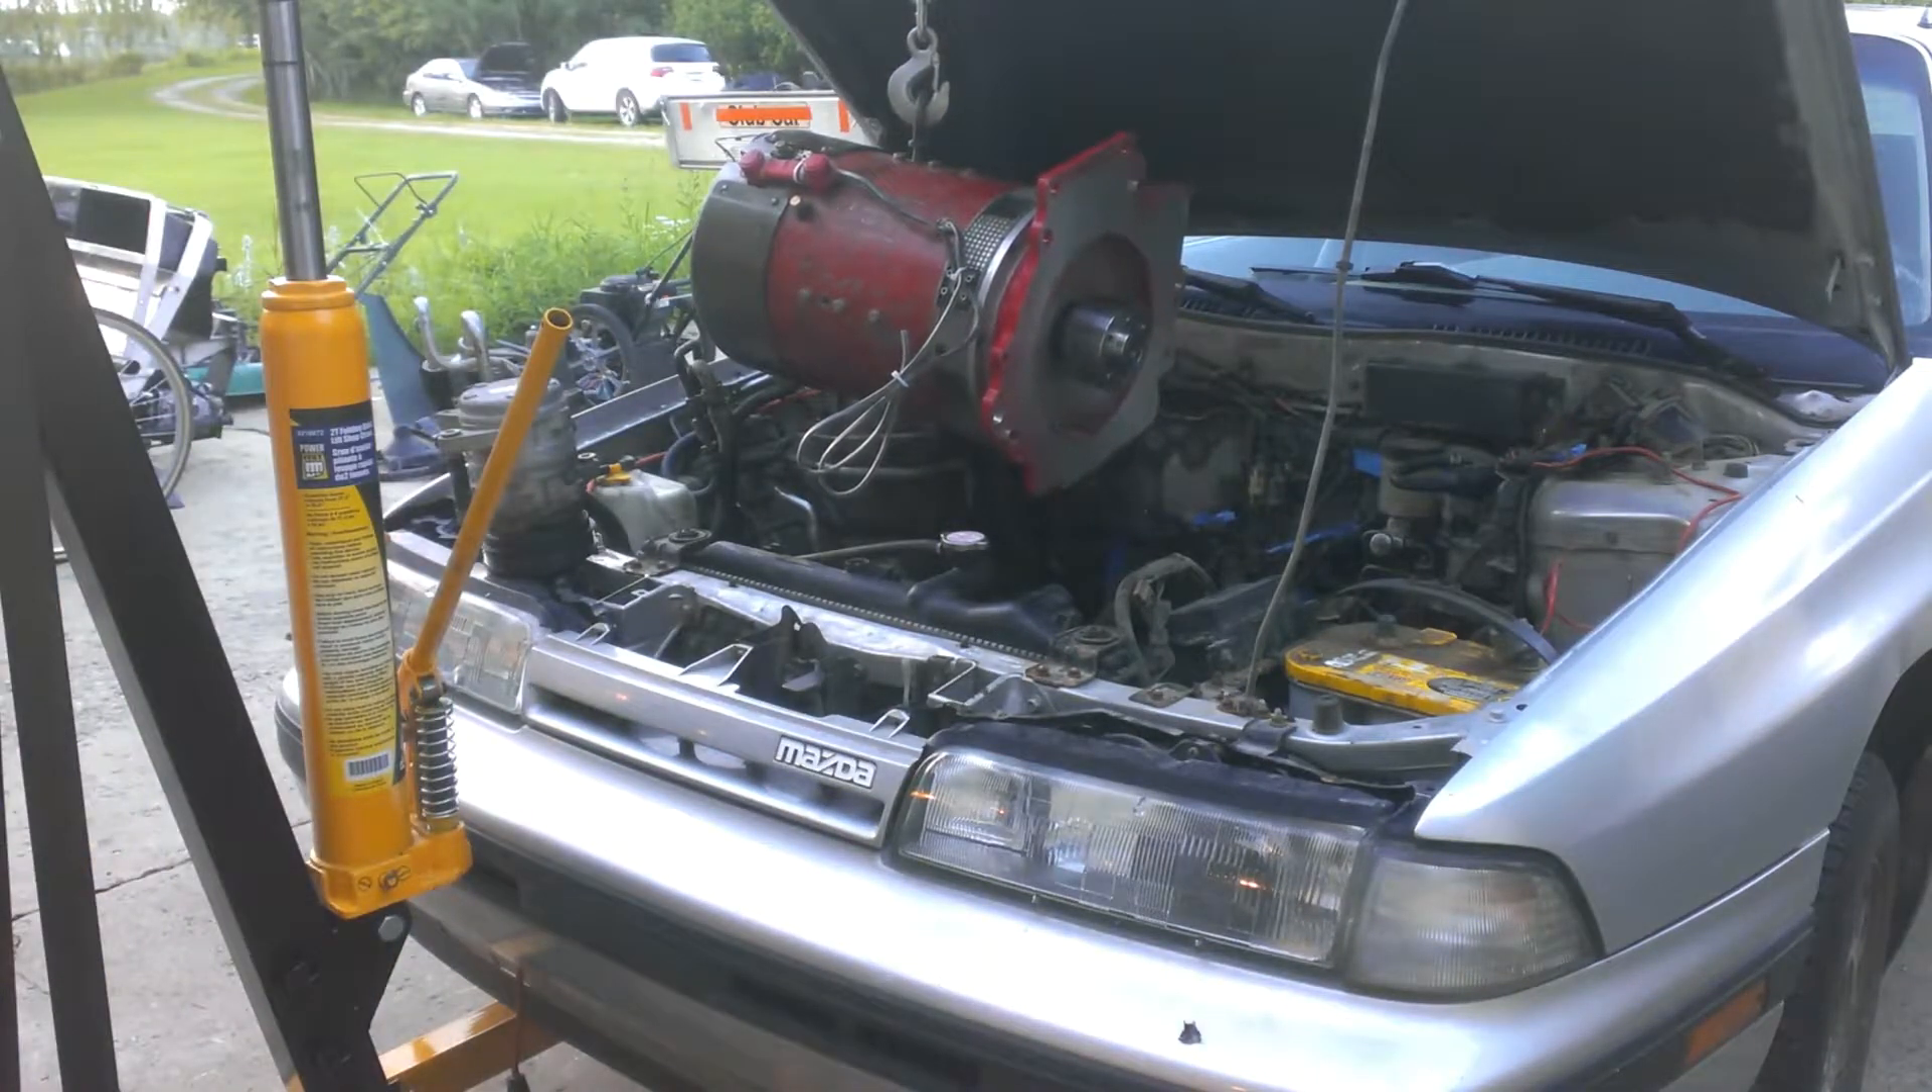So, my jack is at the bumper. And my motor hasn't yet gone far enough in.